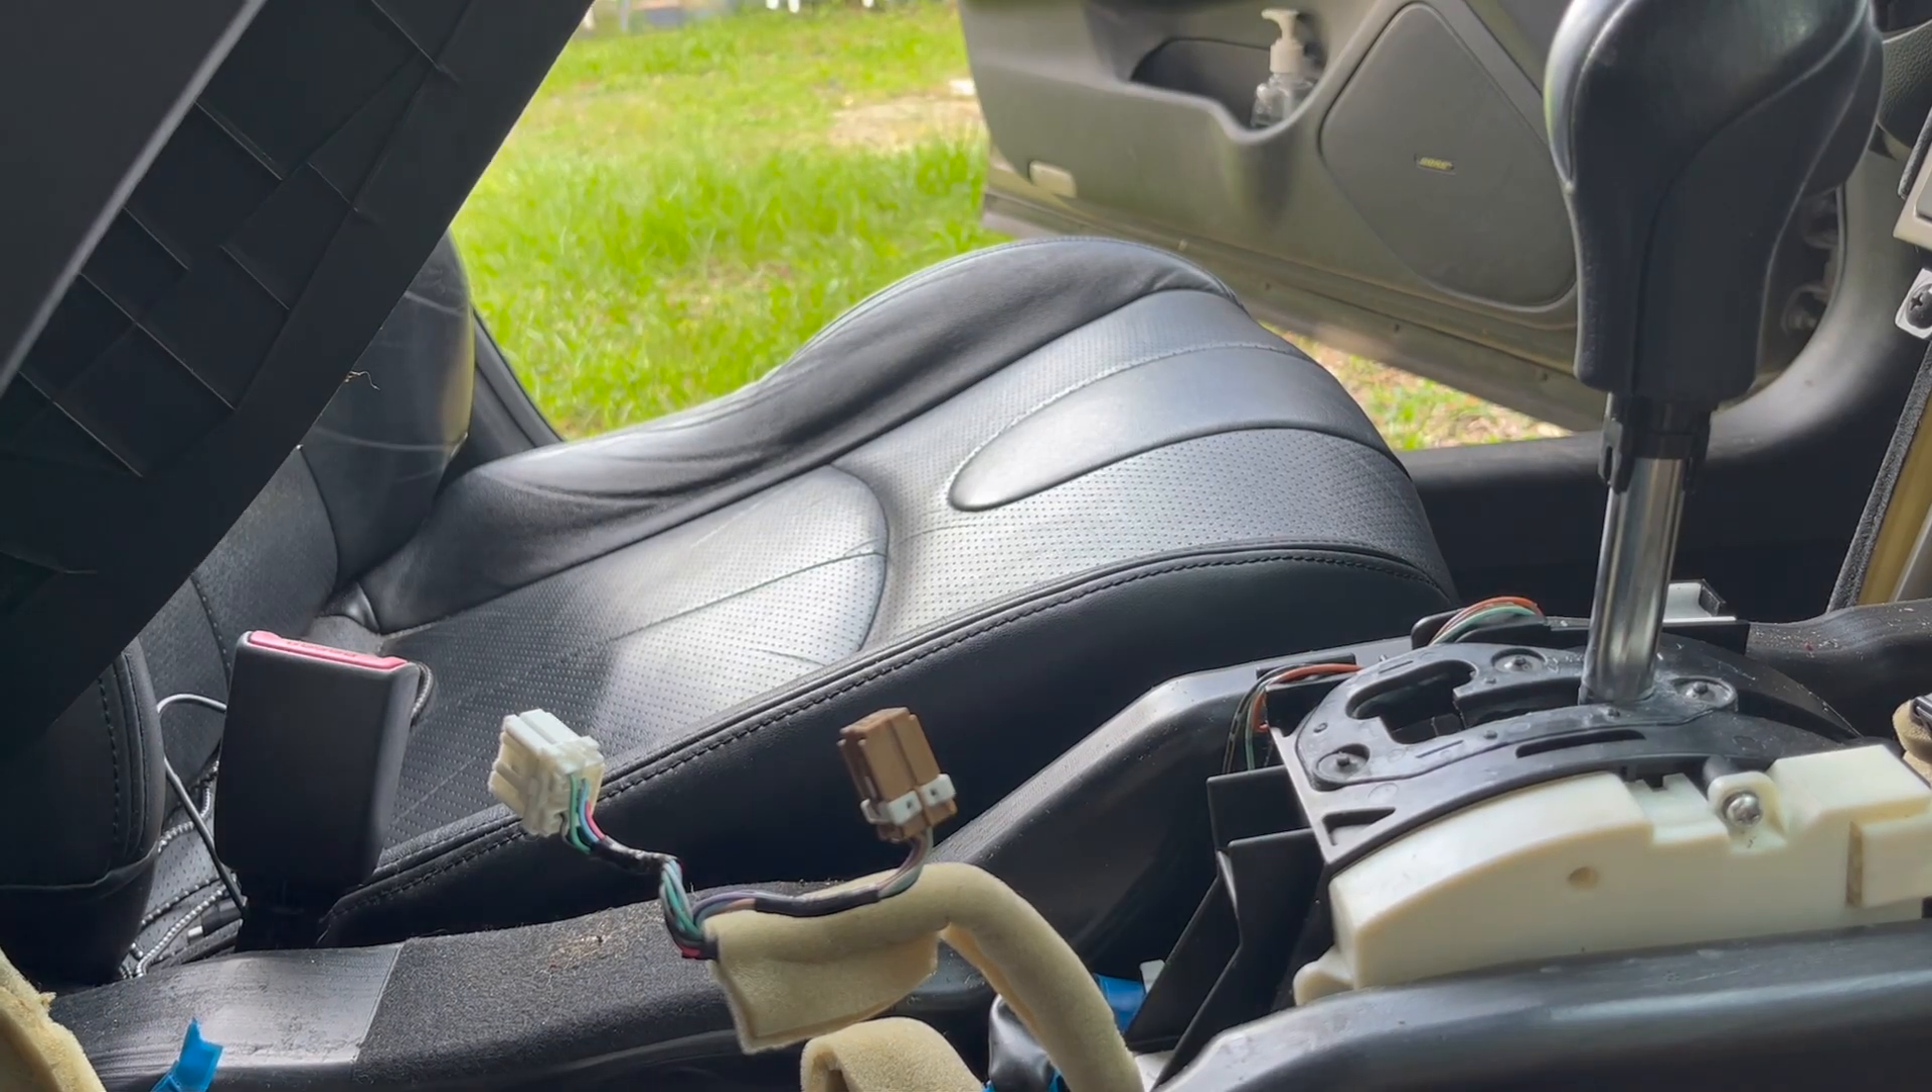Looks like there's two more connections.